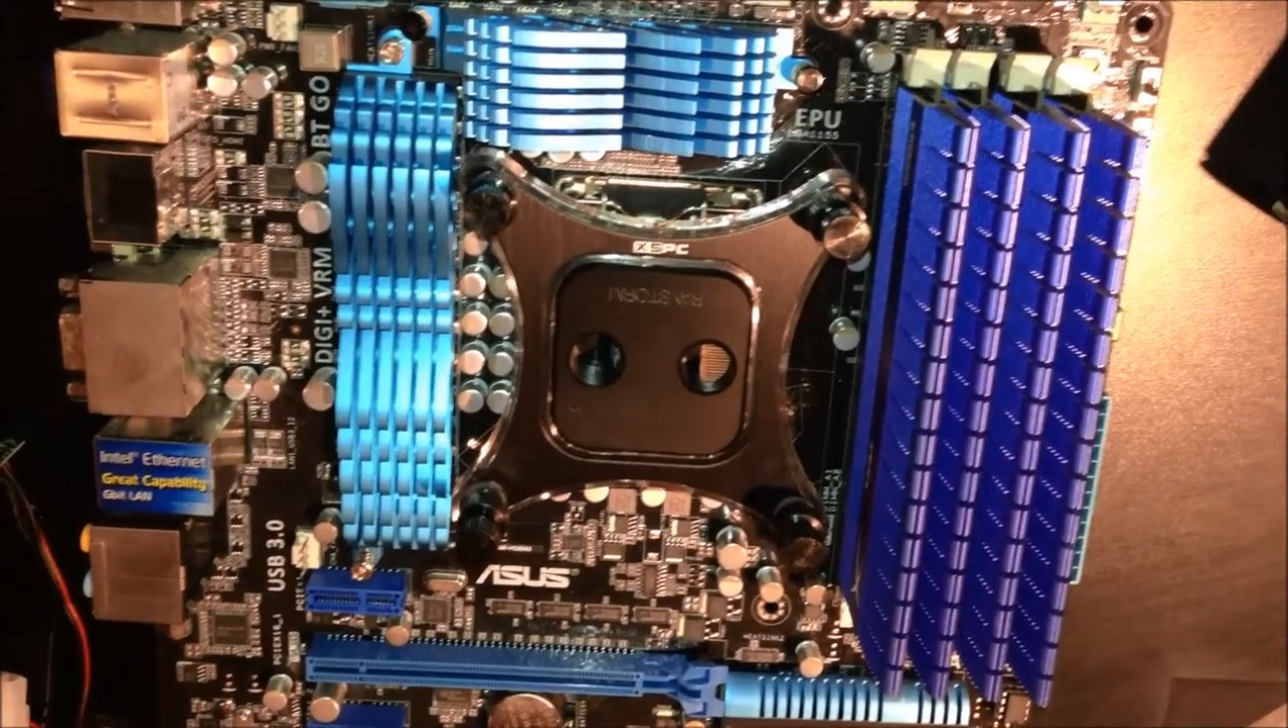We got the Raystorm mounted. It fits in there nicely.